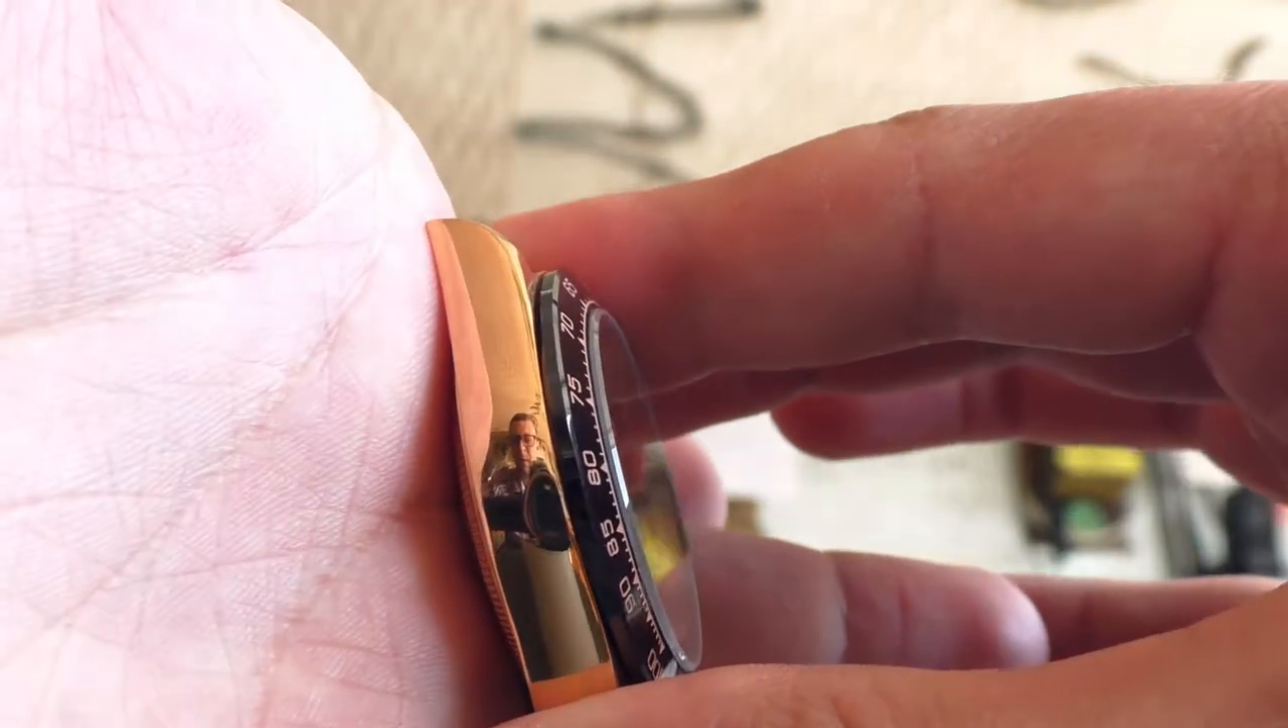When you look on on the edge sapphire crystal is sticking out.